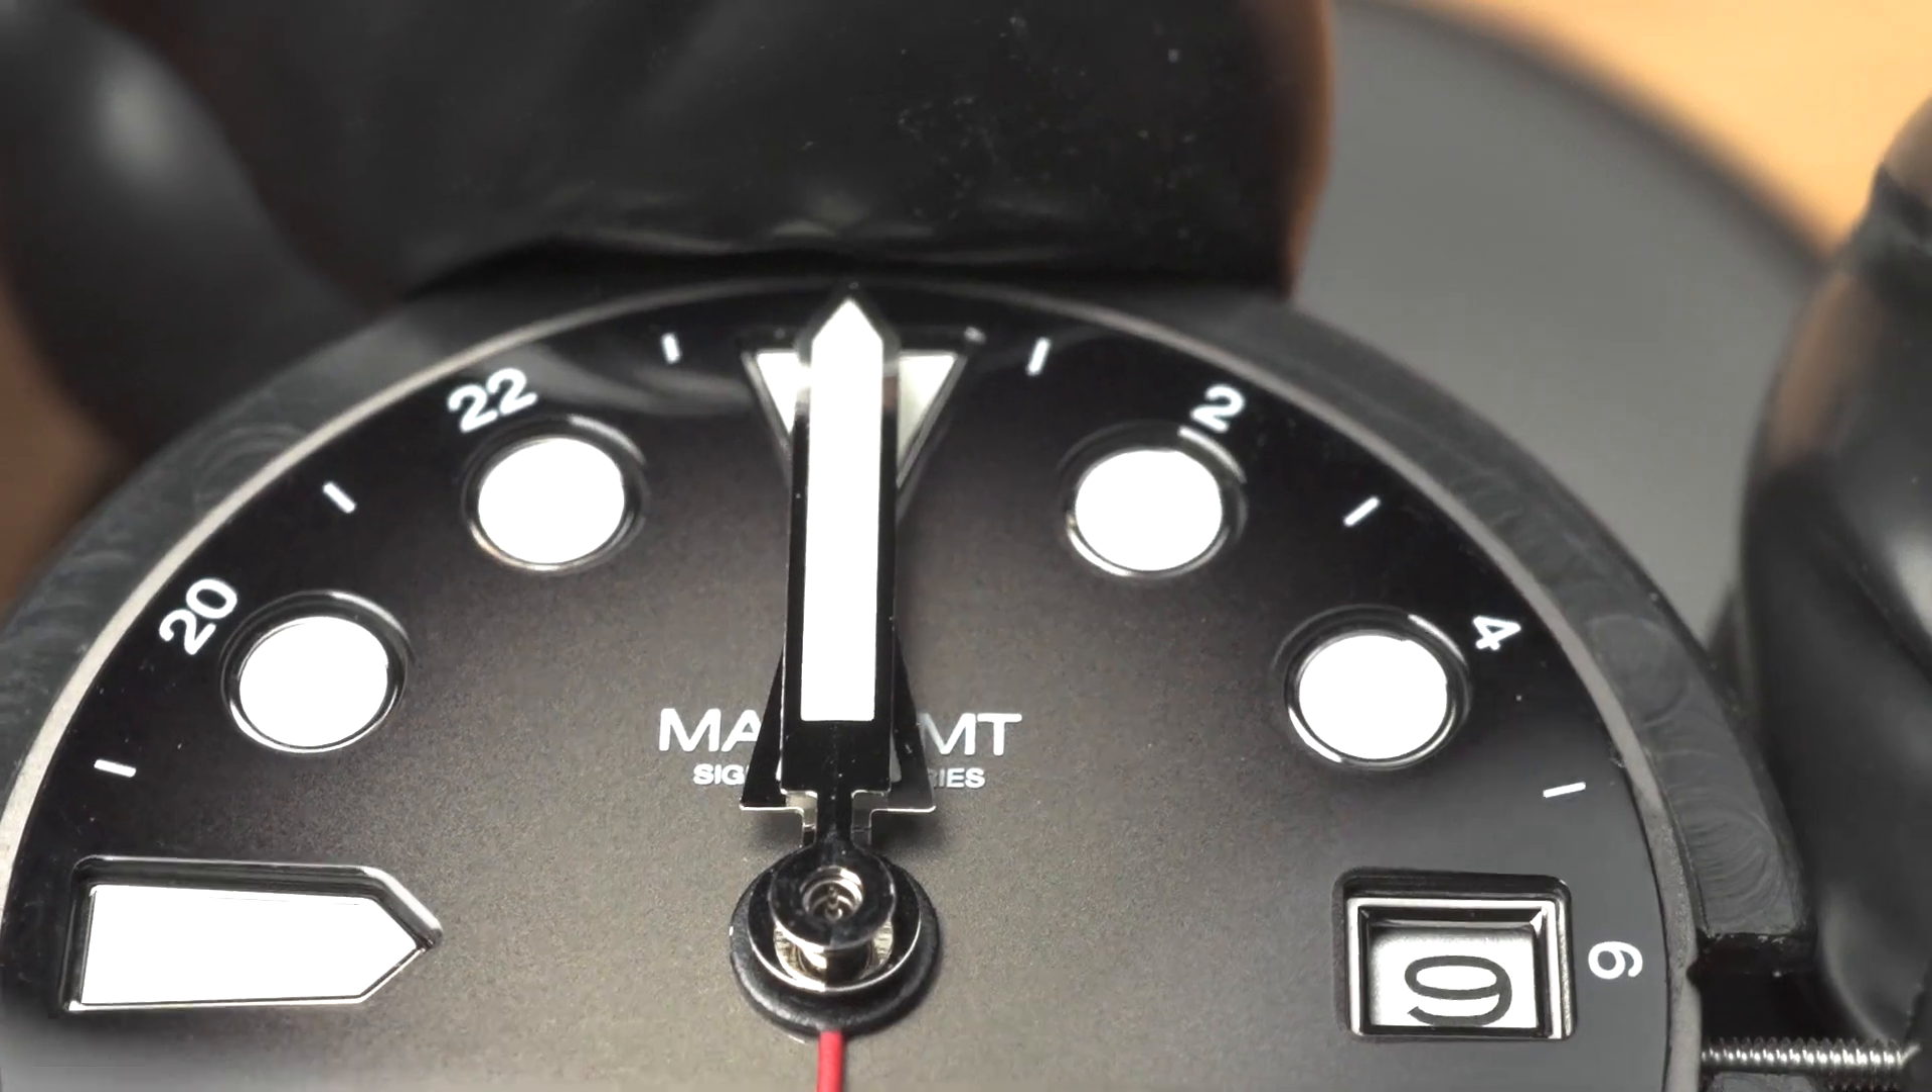And then loosely attach the minute hand. Let's check the alignment. This looks good.